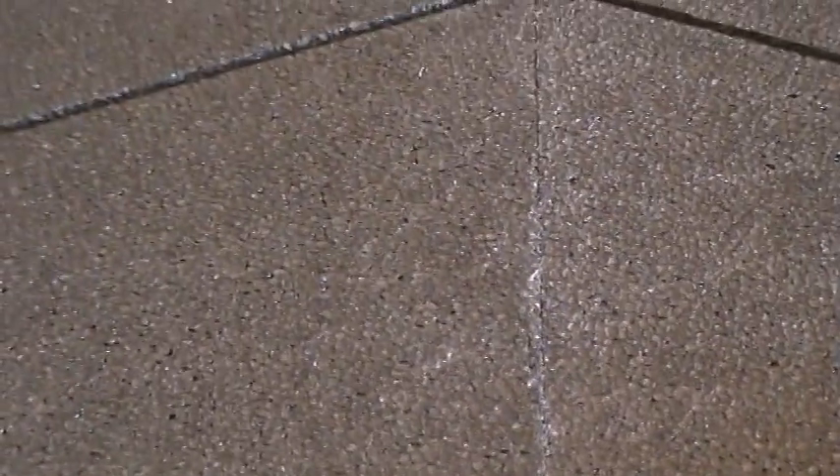I have the seams really close together.